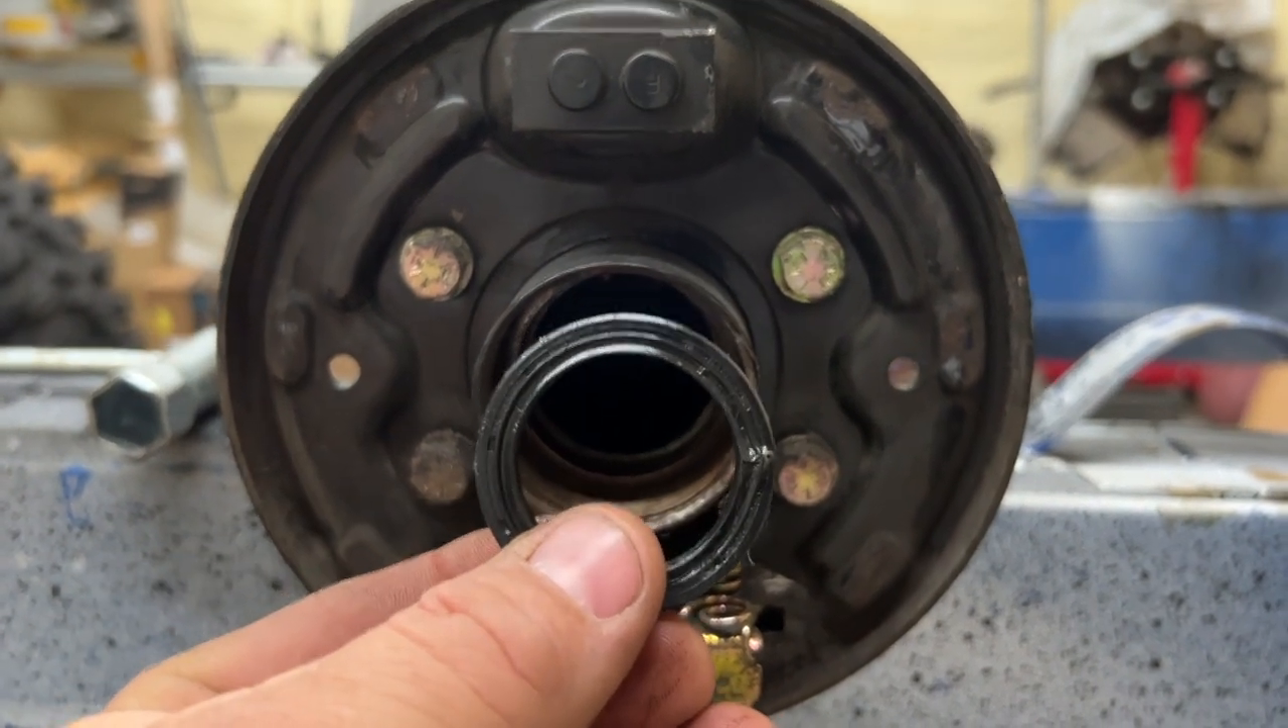So I went ahead and I removed the axle seal.